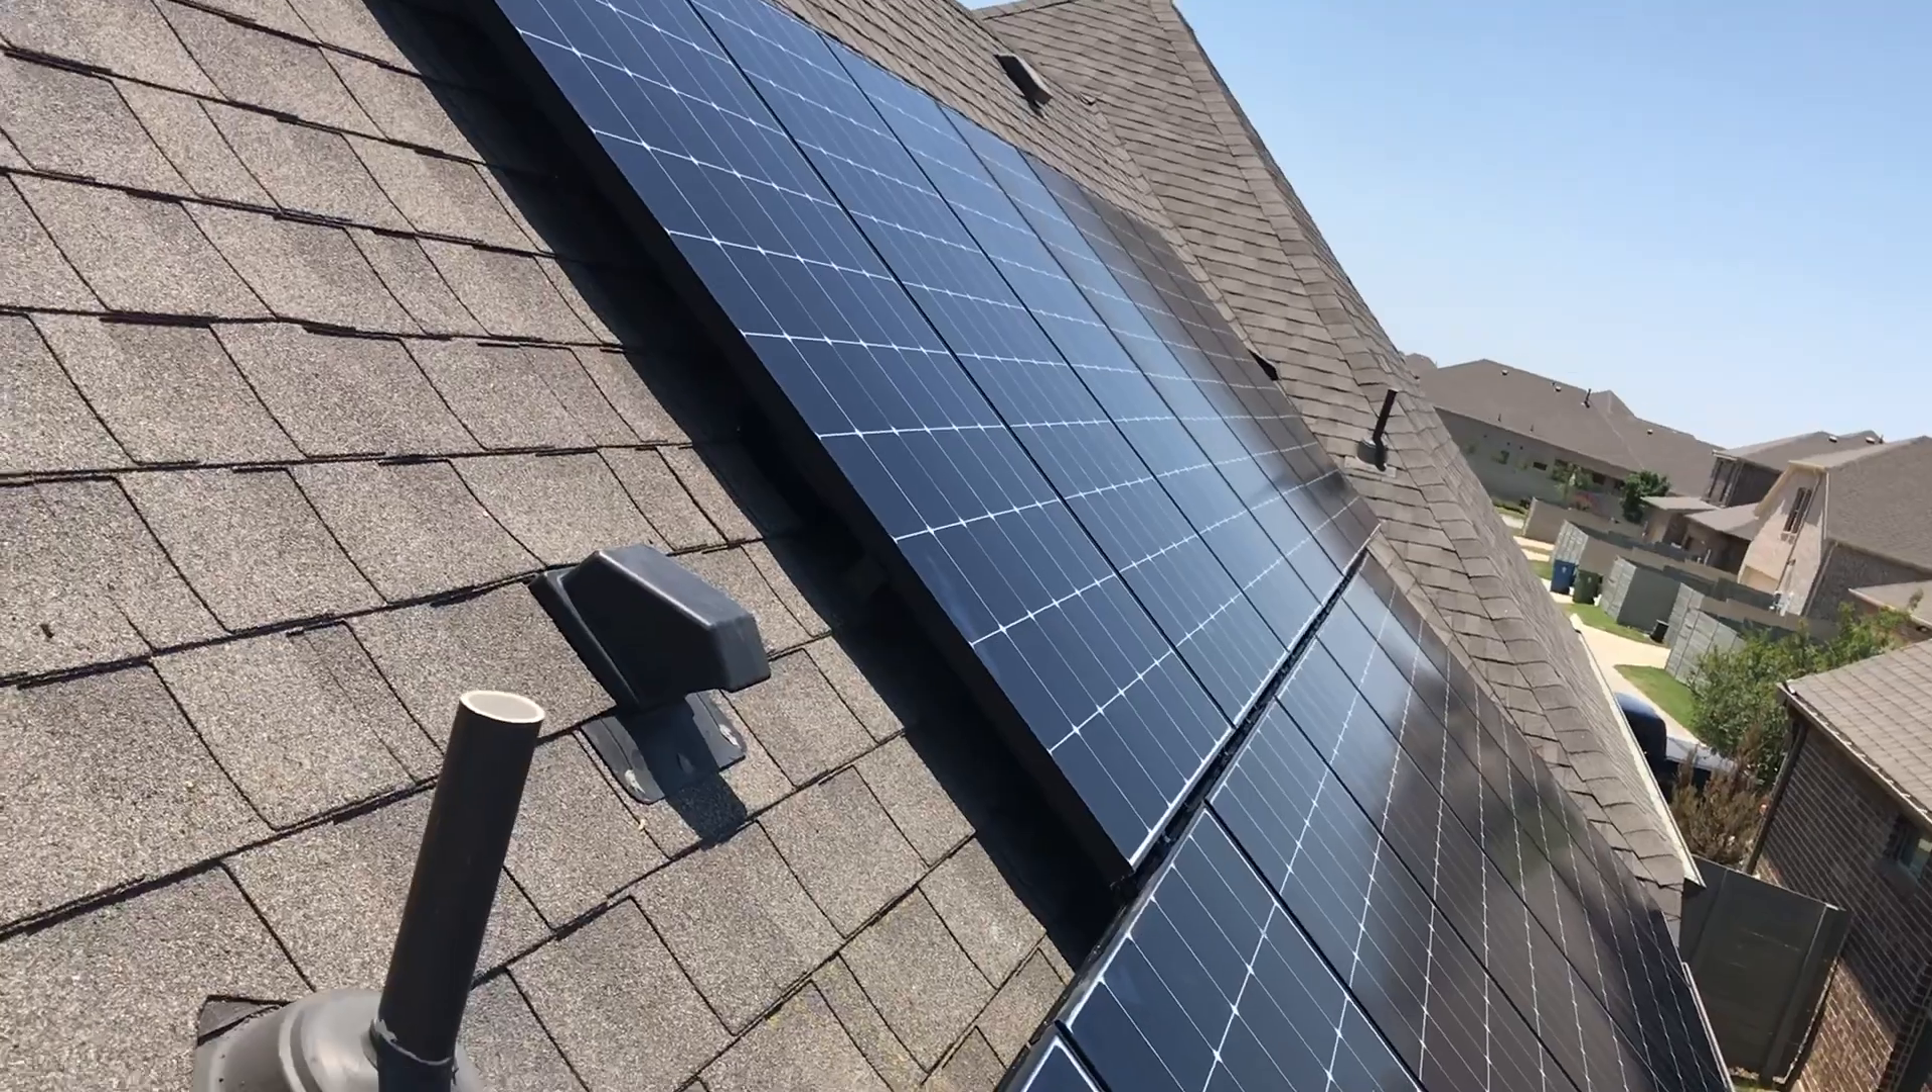And here we are with all the solar panels completely installed on the roof.